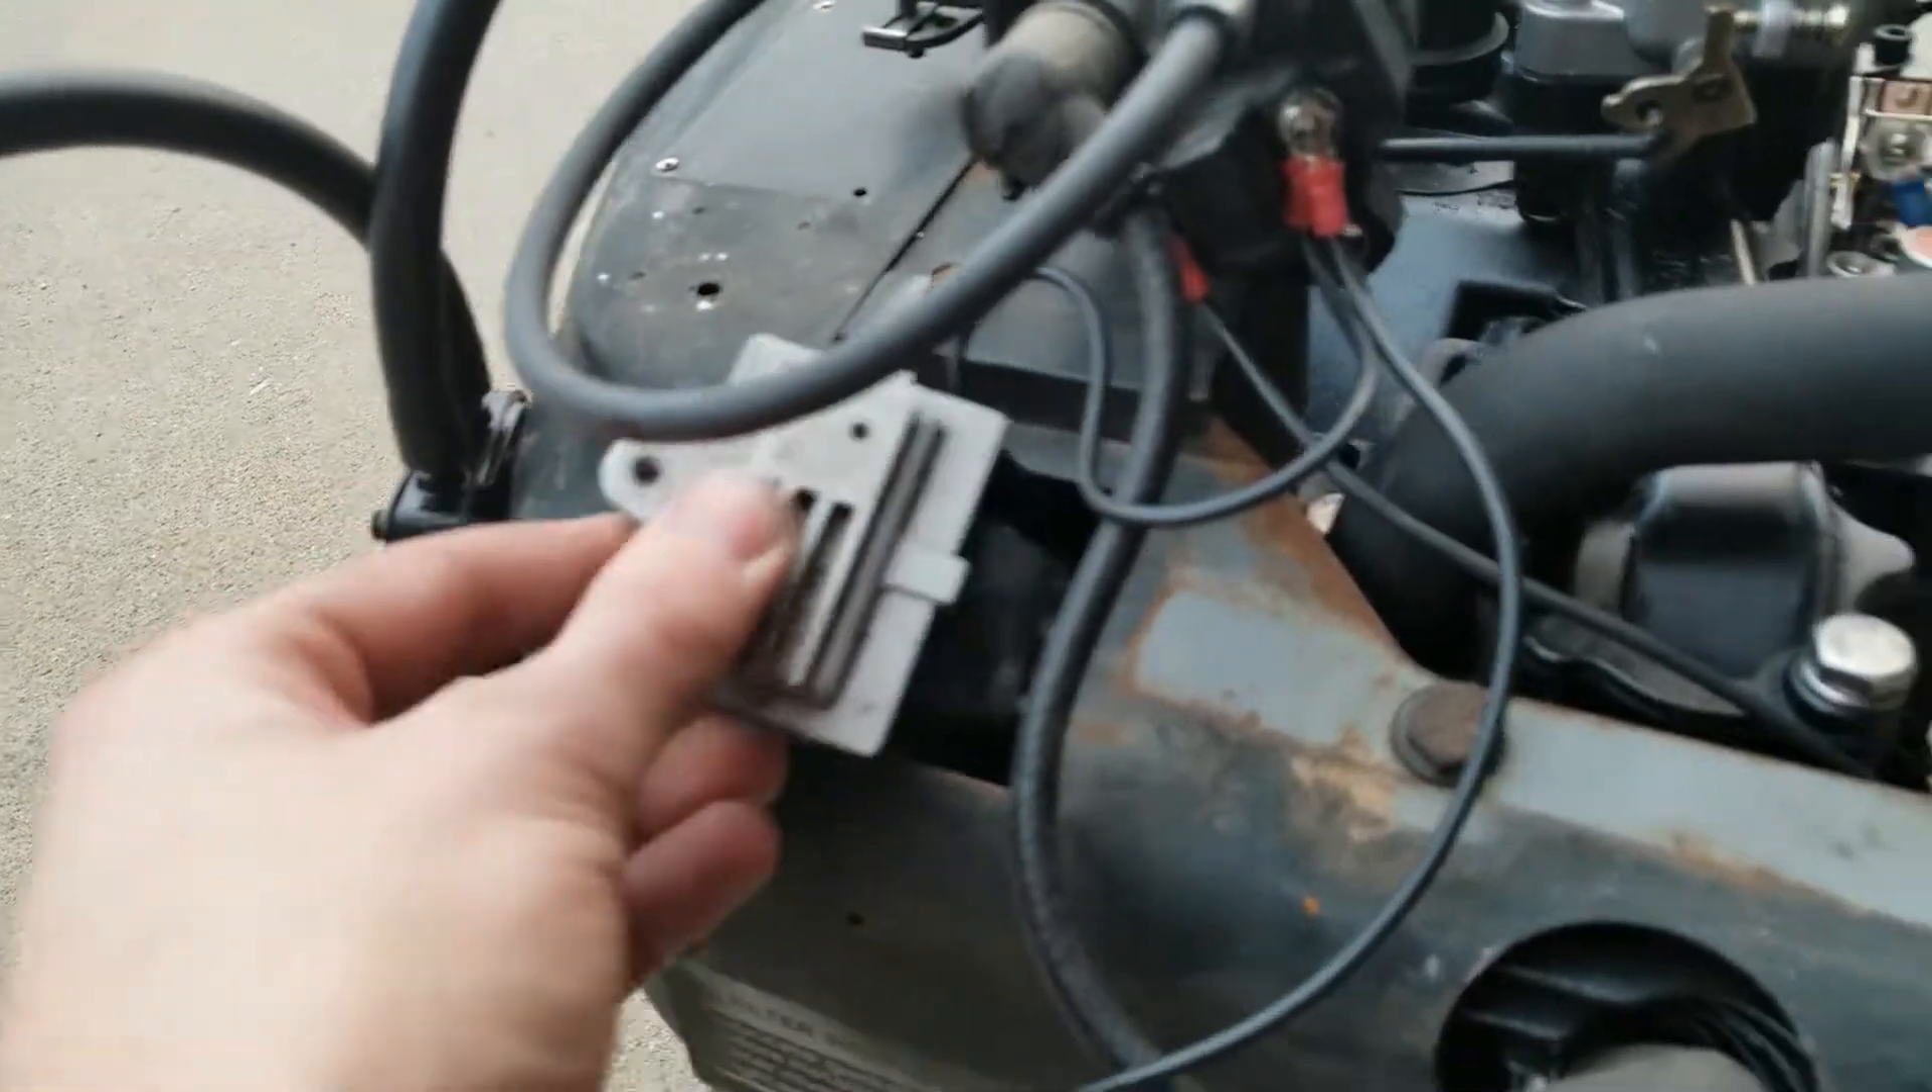So, you know, we have a voltage regulator sitting out here. I don't have it tucked down inside of this yet.